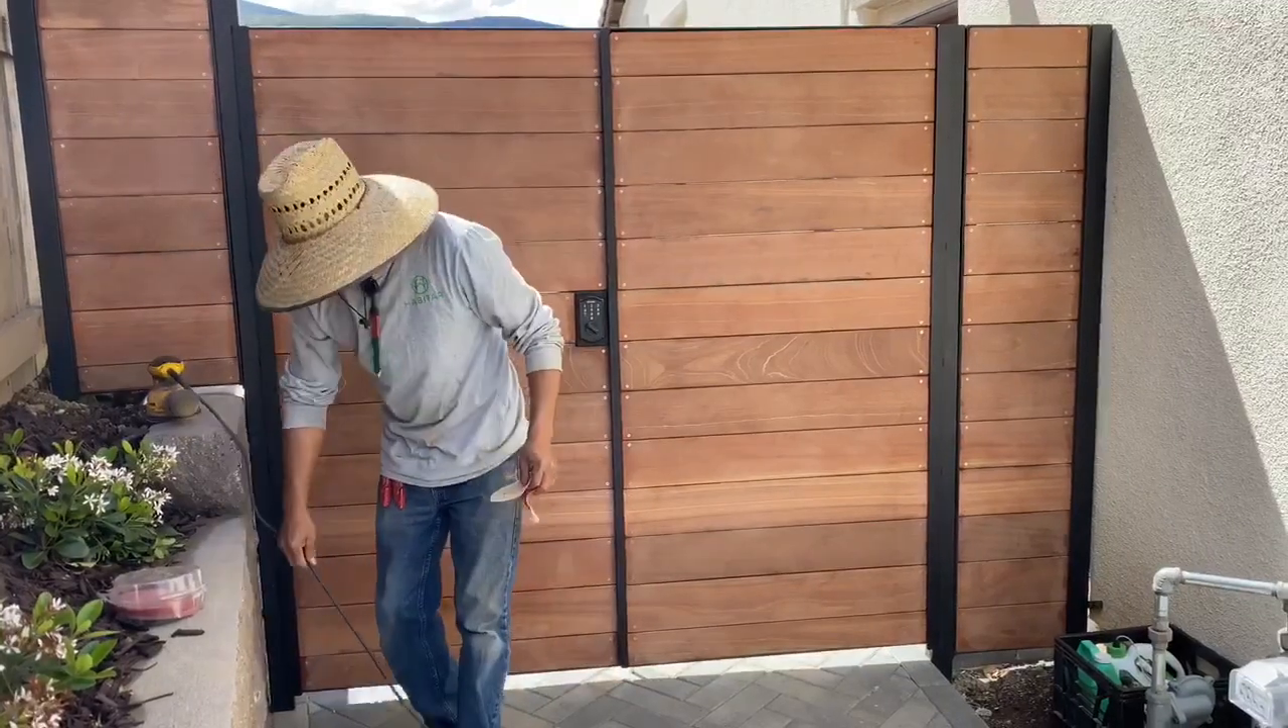Ya quedó concluido la instalación de la madera en las puertas.